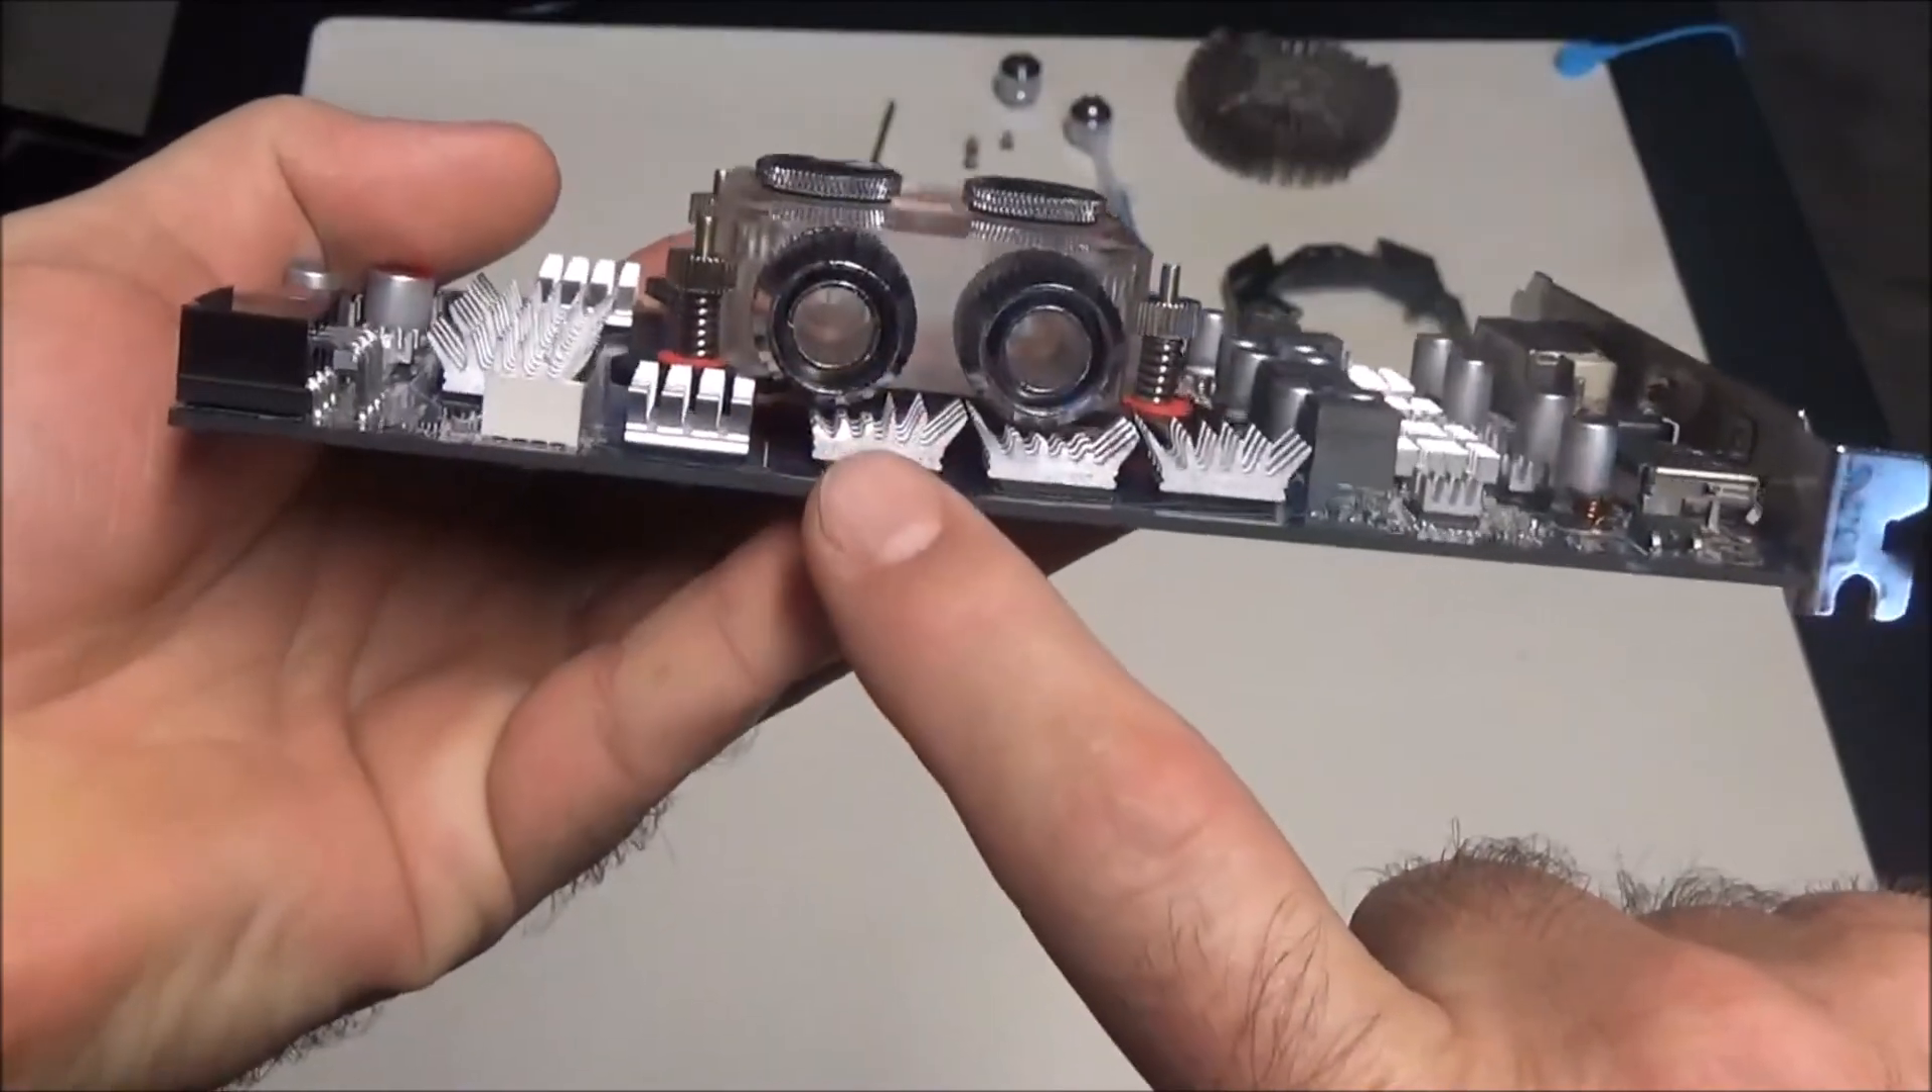I have finished putting all the heat sinks on and the water block.